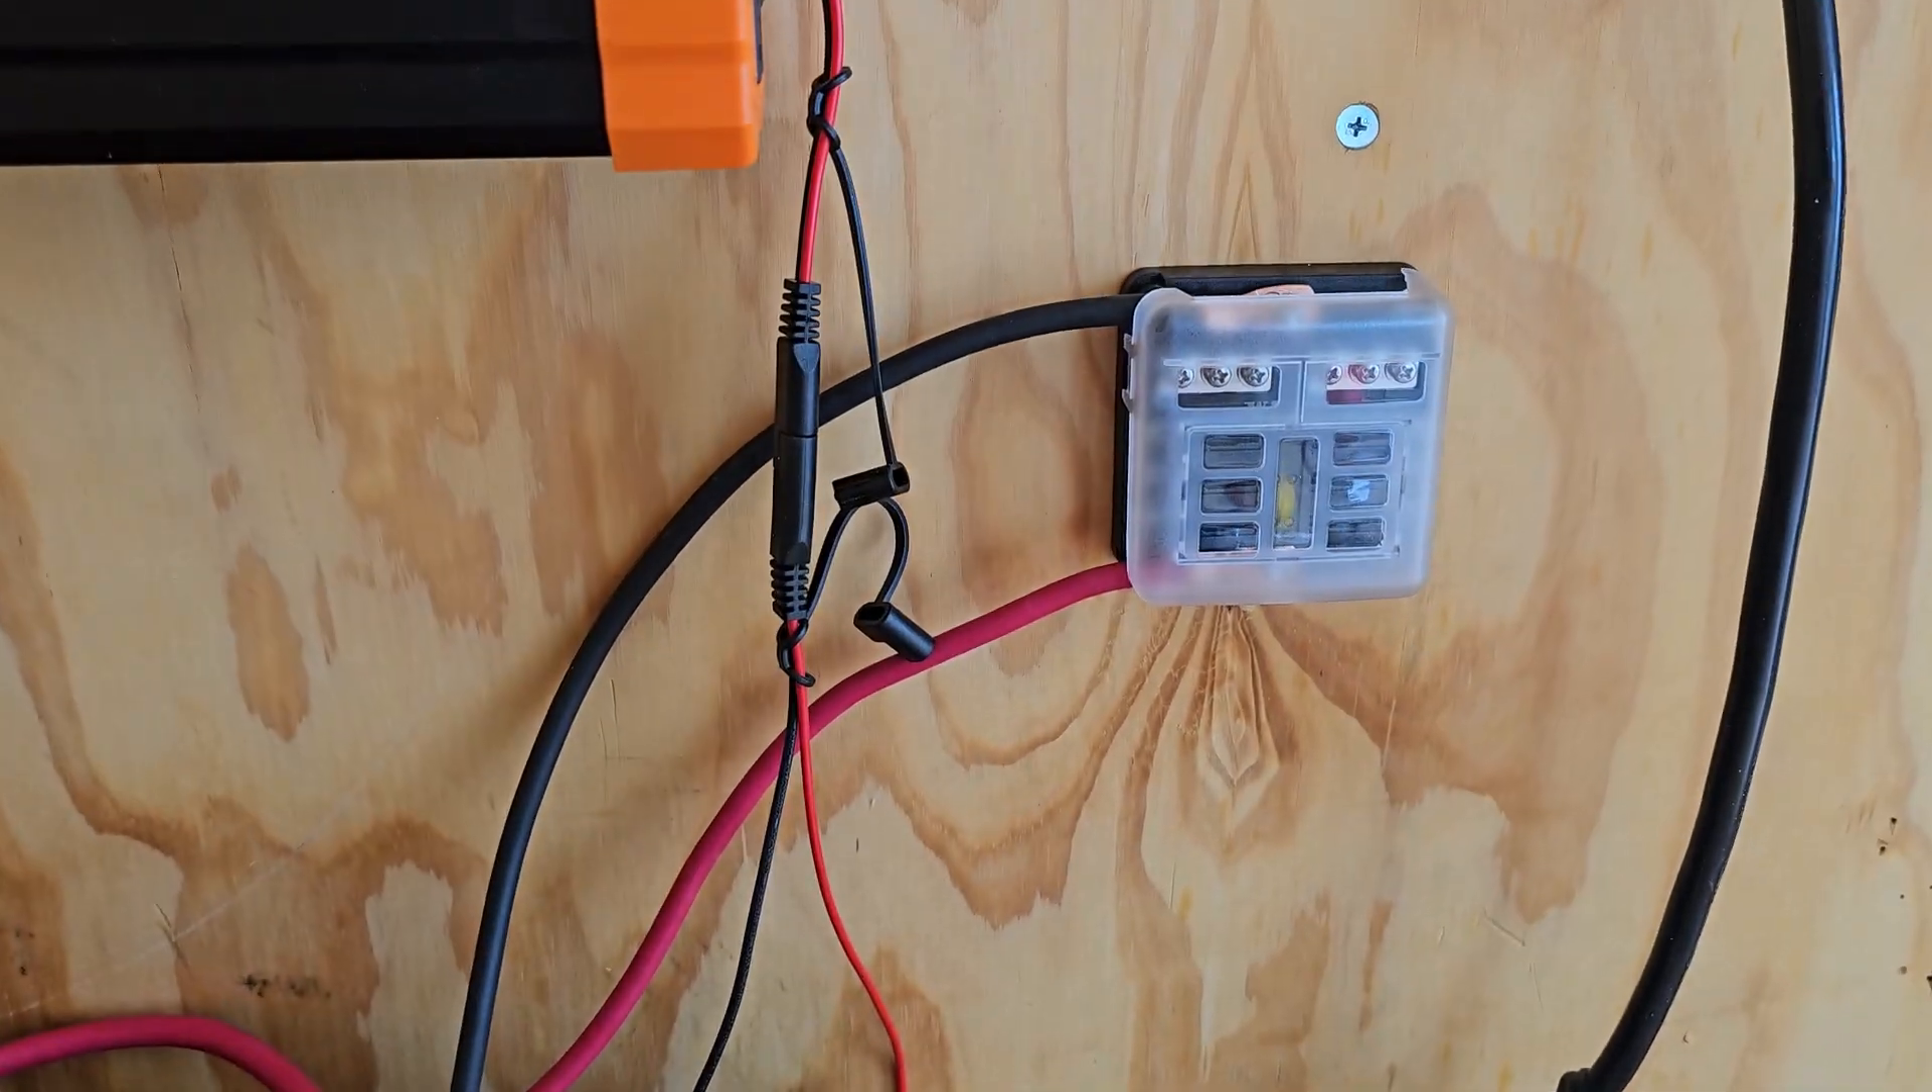Now, I'm going to have to get some more cables. All right. The little fuse box is wired in.